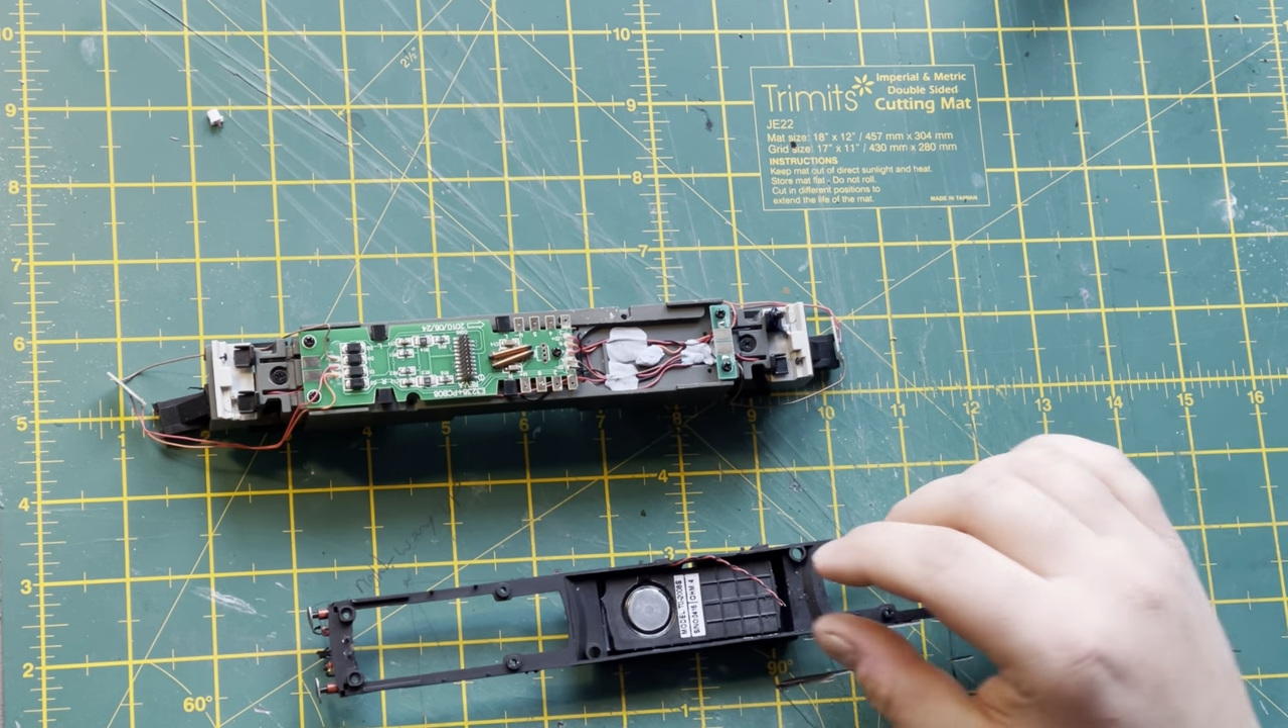We've got our speaker attached in our chassis.